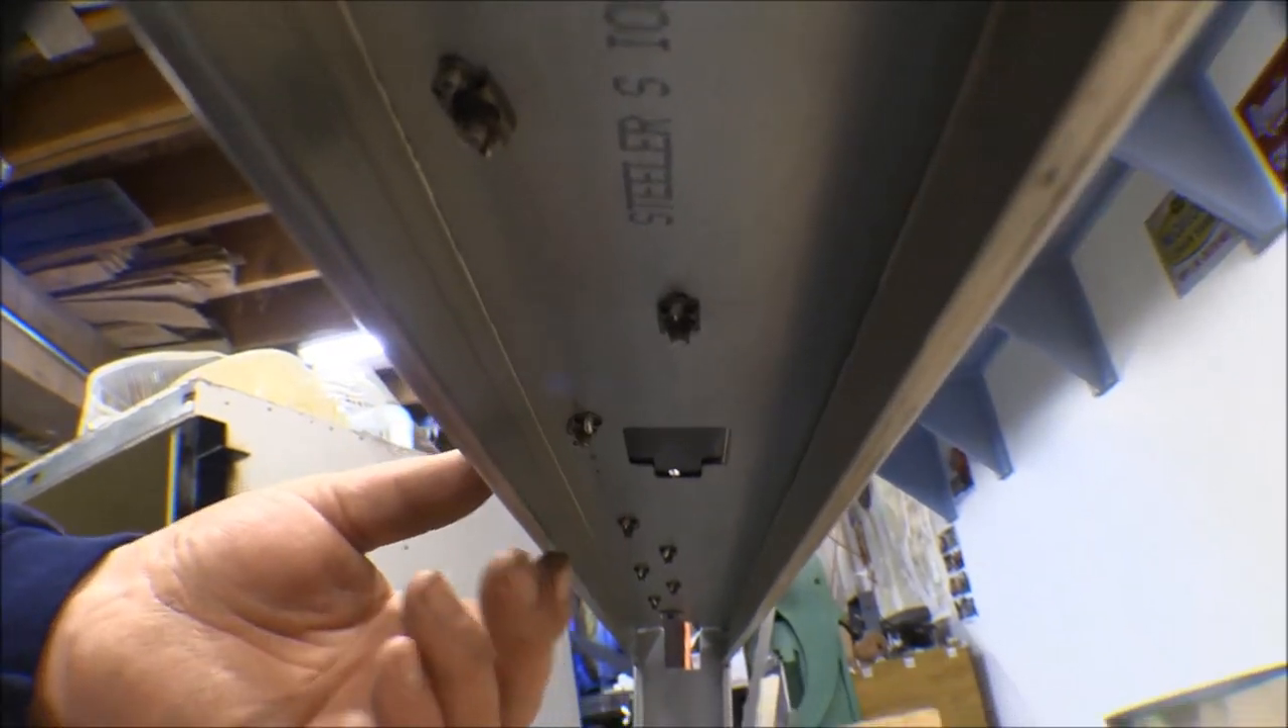And there's a look at the underside with the nut plates on it.